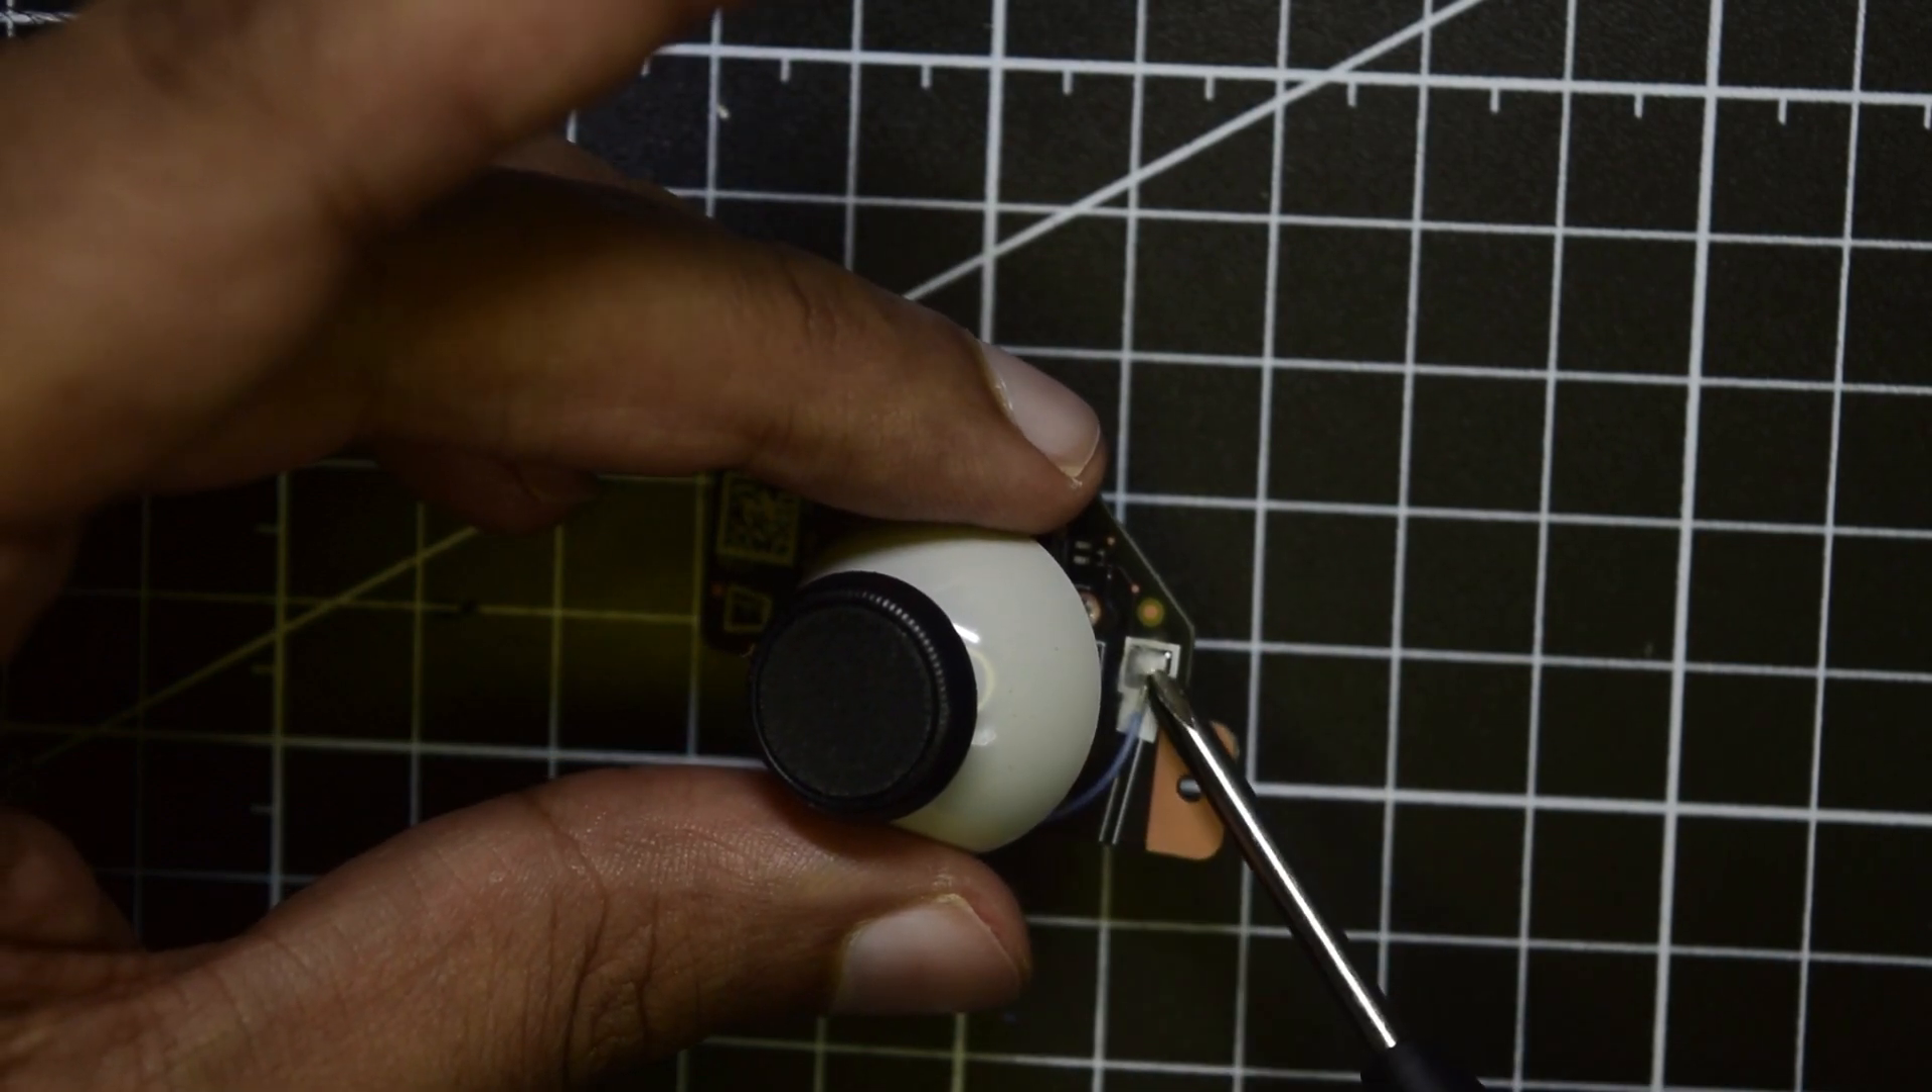So as you can see the right joystick has come out as well.